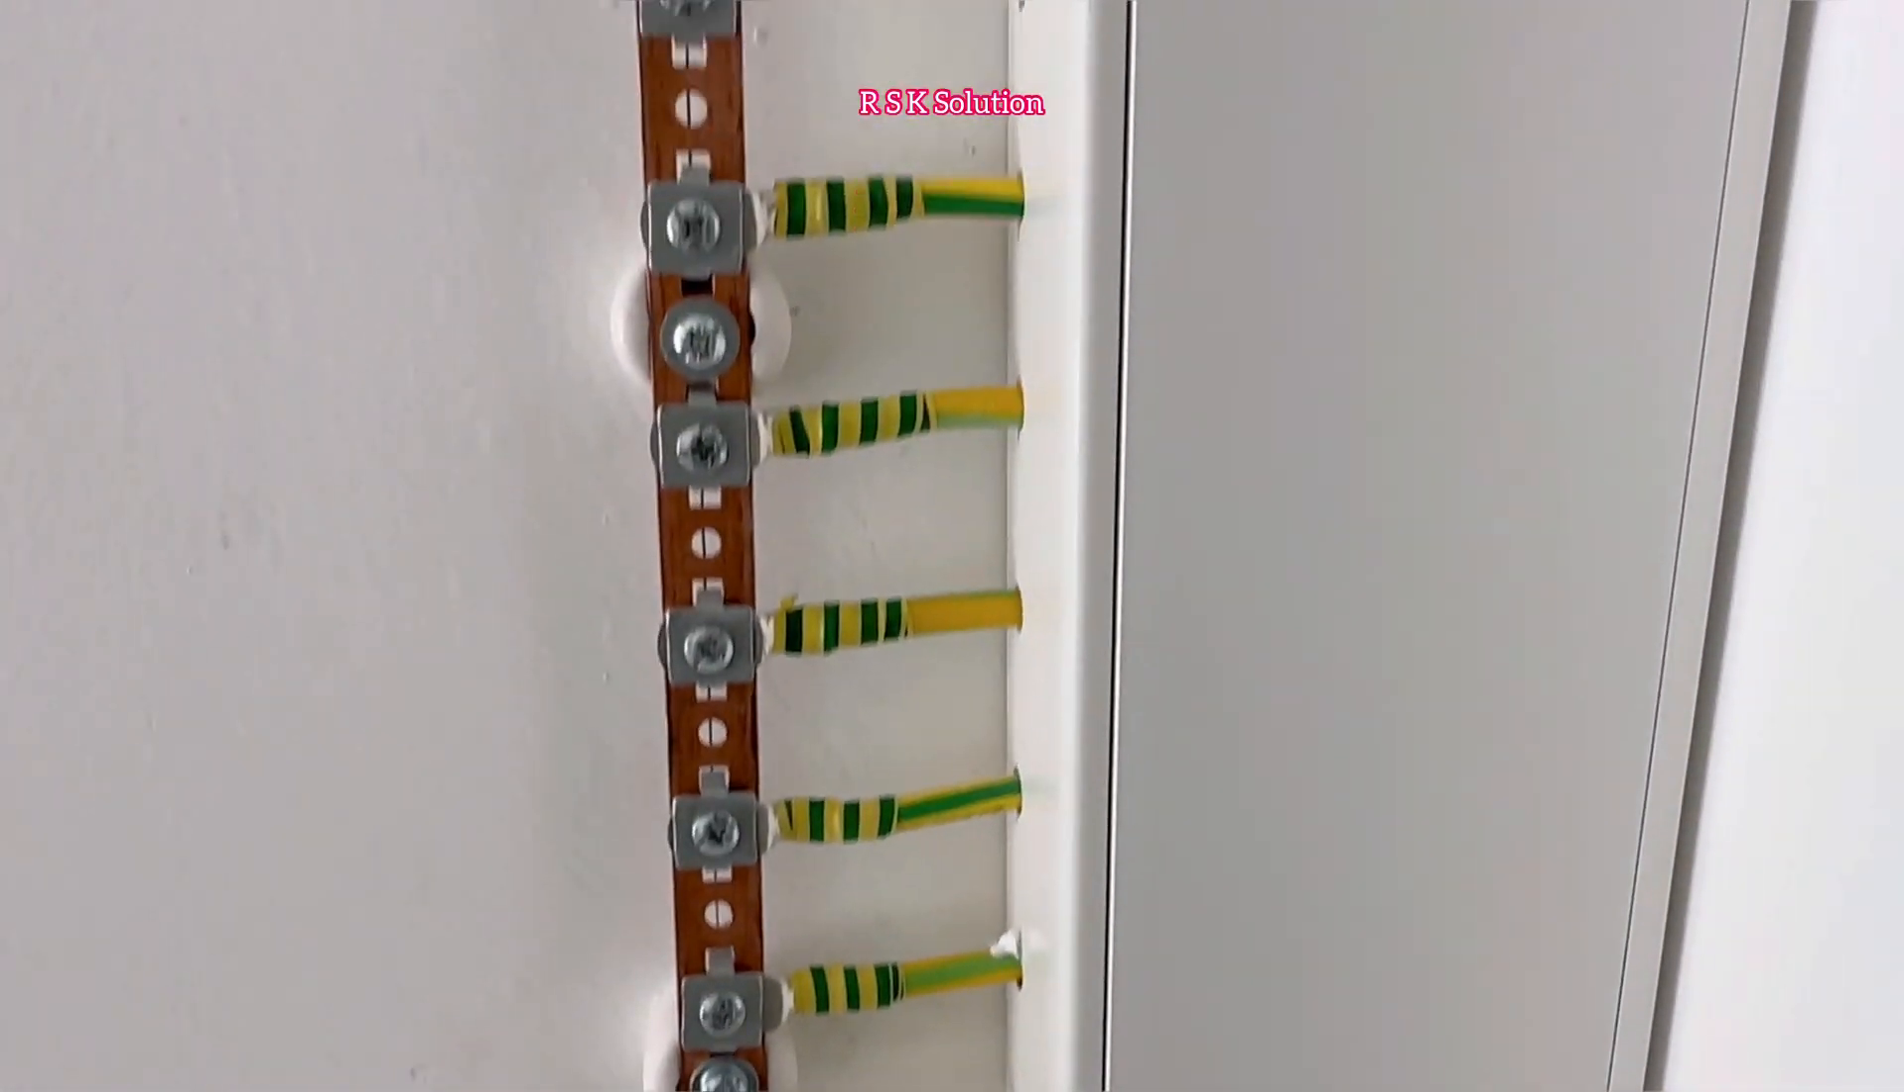So now you can see the trunking is ready and also the earth are already connected with earth bar so you can see they are connected.